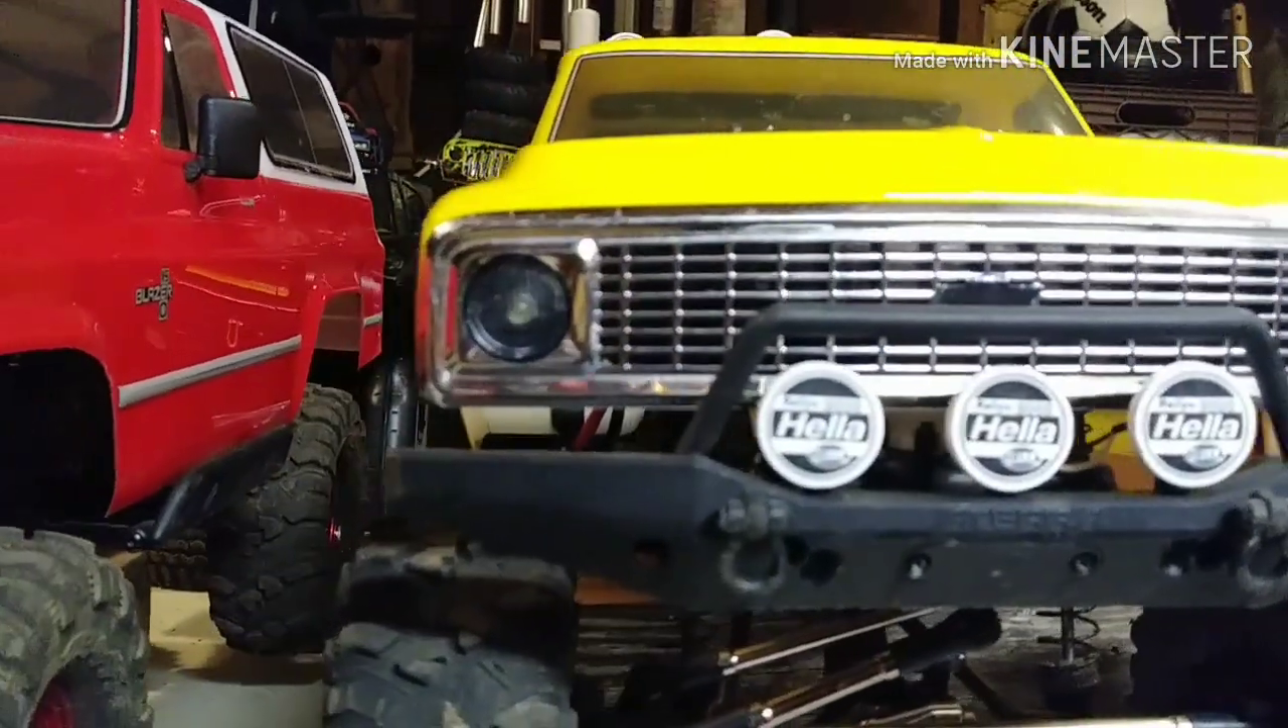We've got the body sitting on the truck.